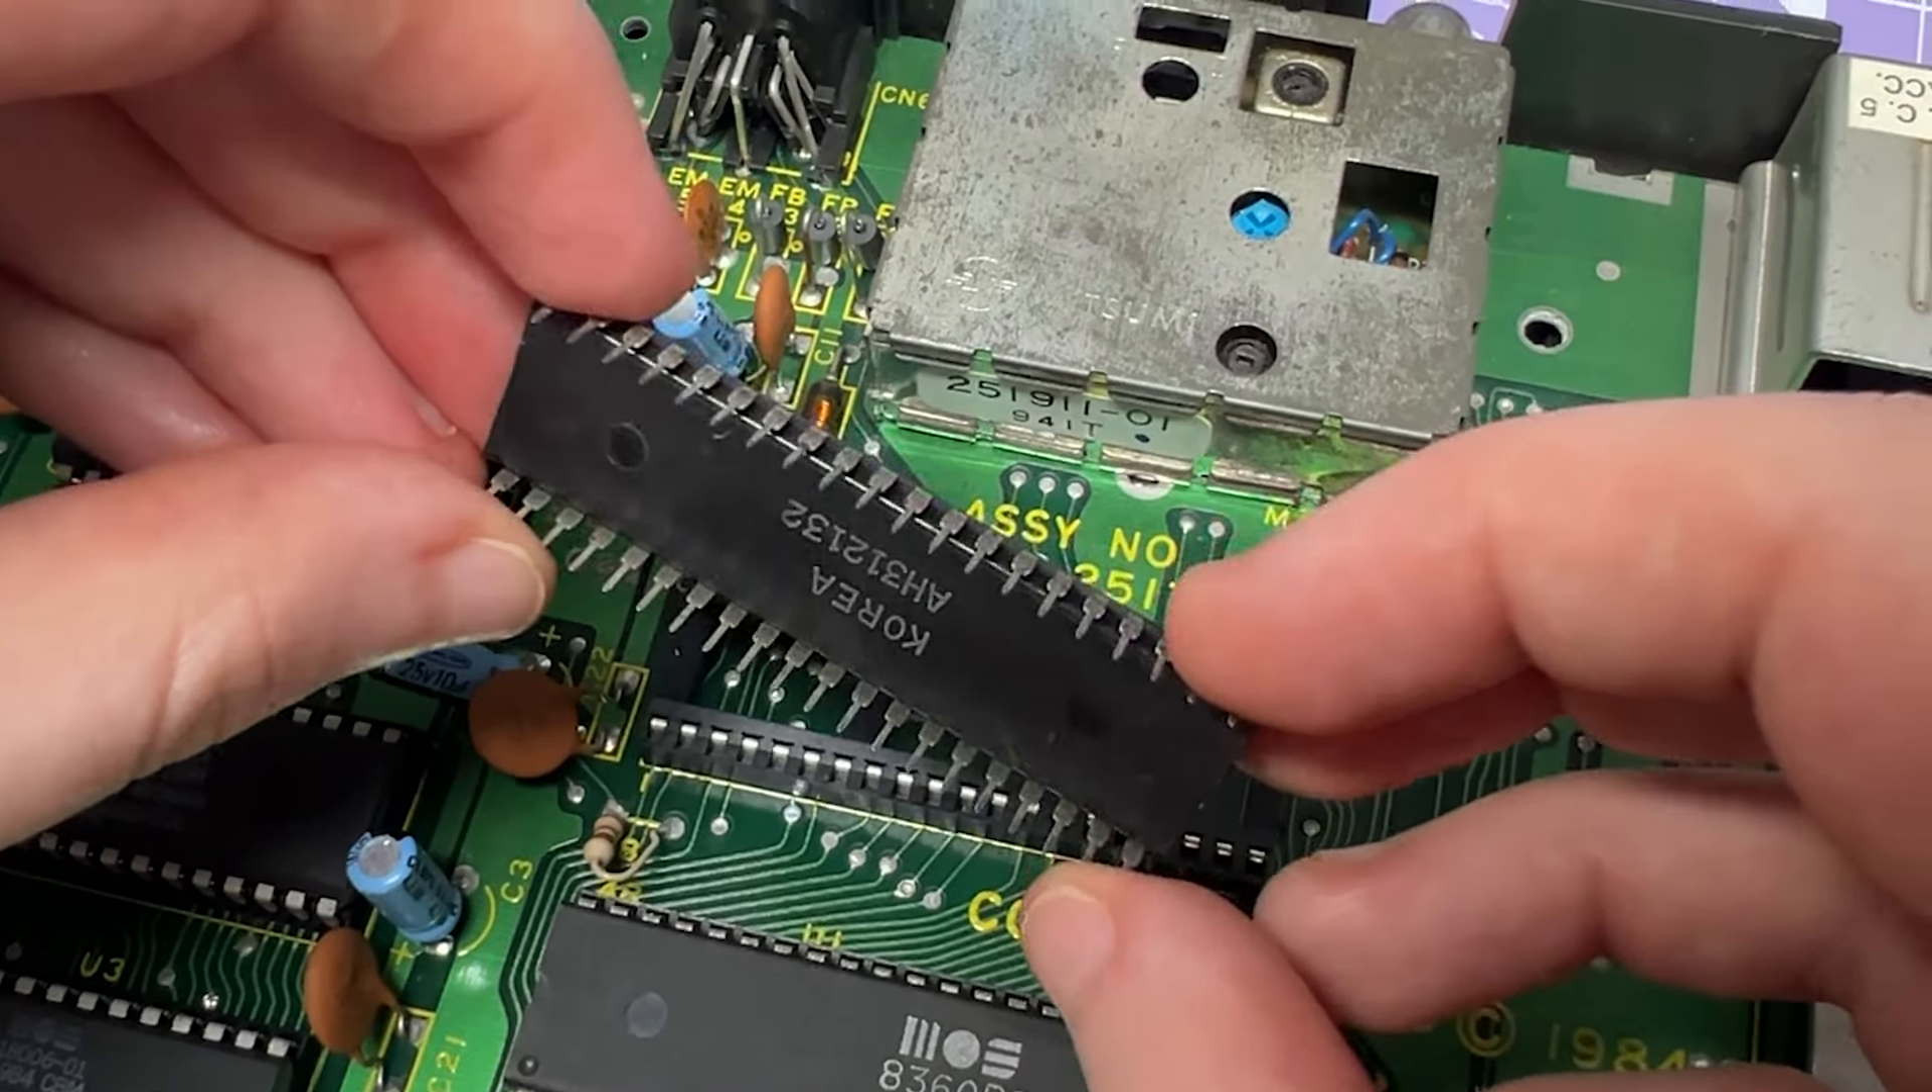So there we go, the CPU is removed now and none of the pins are bent, which is a bit of a miracle for me, I will say.